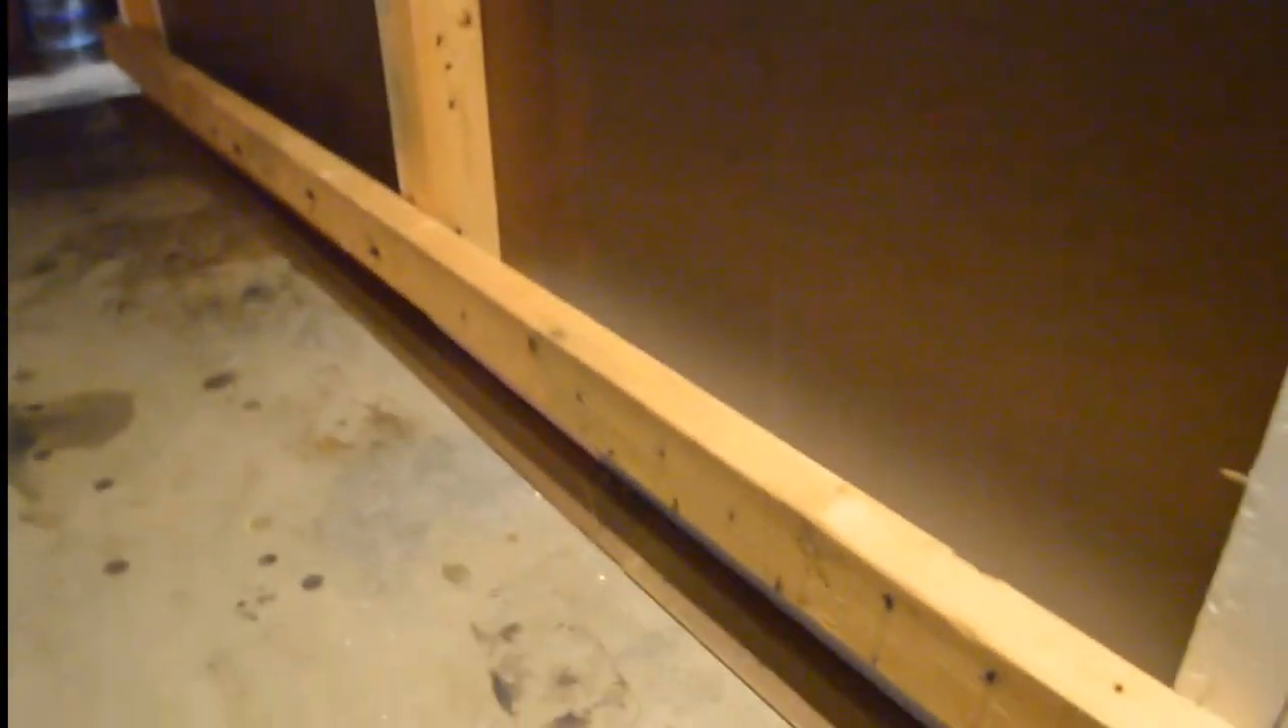Now as you can see I tacked on these extra boards. Just screwed them in. They're kind of floating up right there.